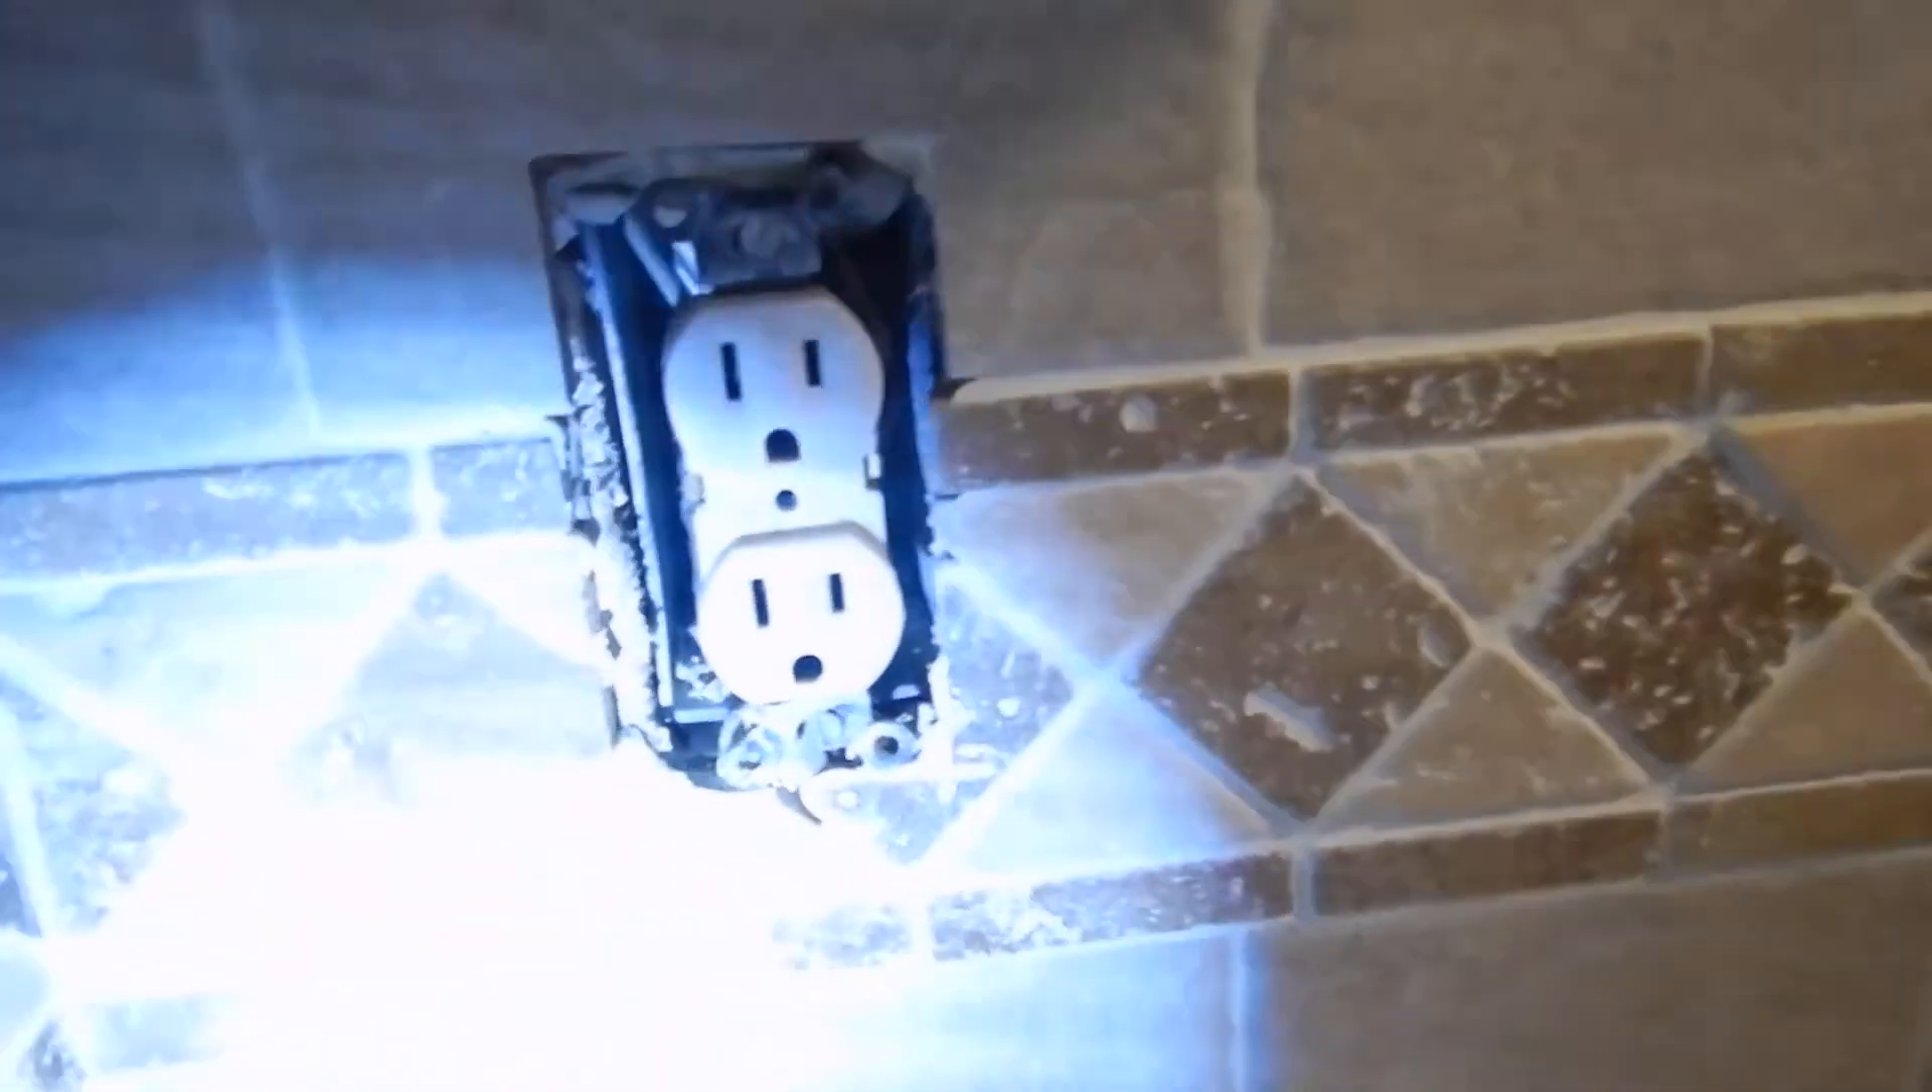Now the receptacle no longer fits the box no longer fits flush see that see all those gaps.